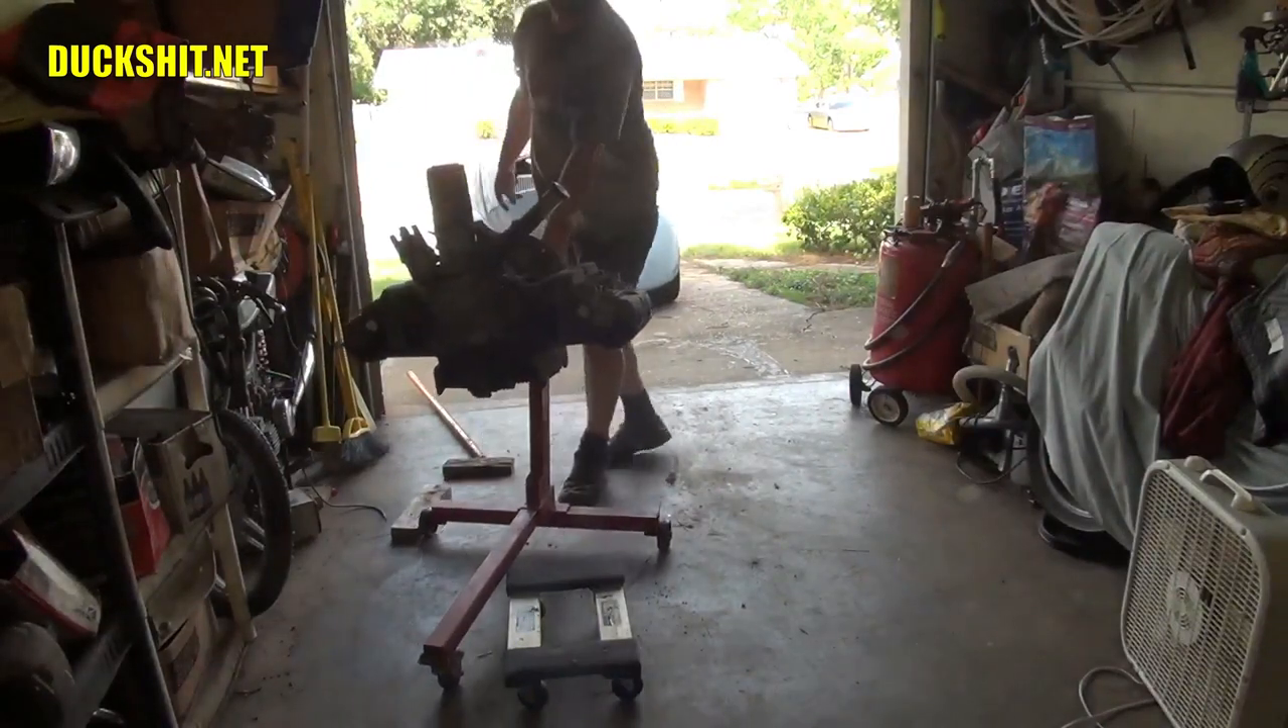All right, and then carefully kick out your 2x4s, and there's your engine up on a stand.